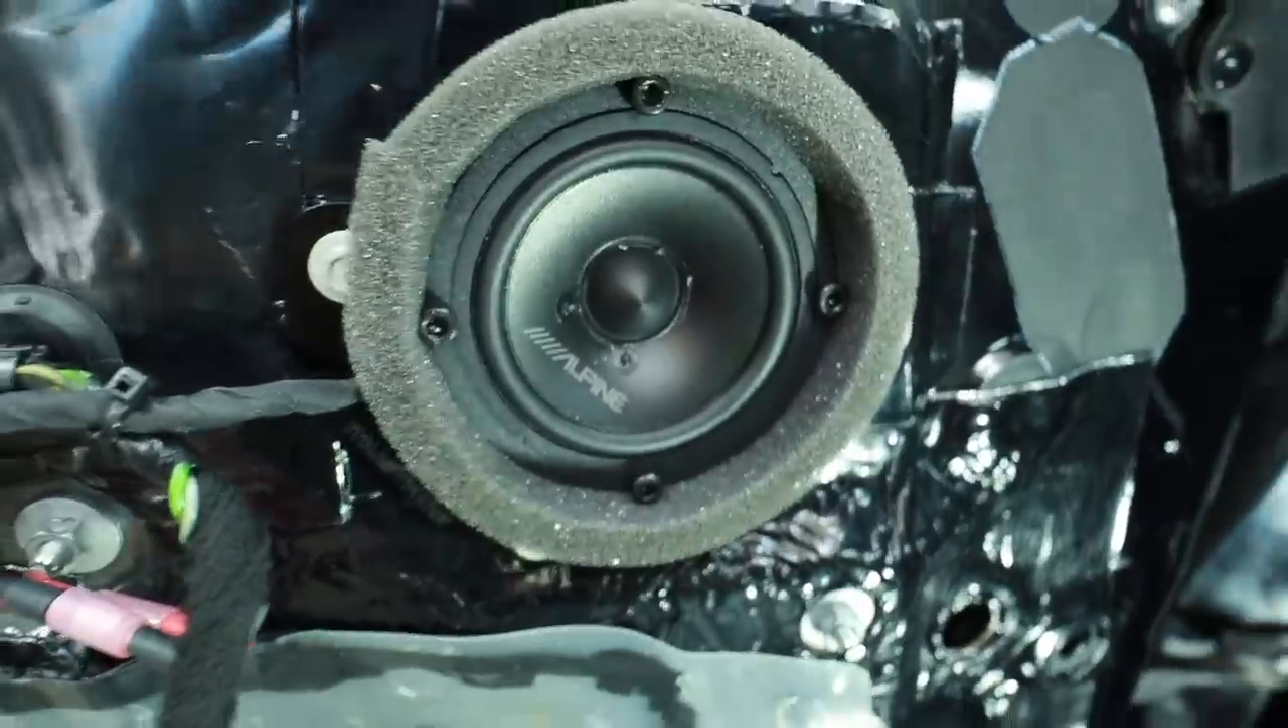First up is the two and a half inch mid-range mounted in place.